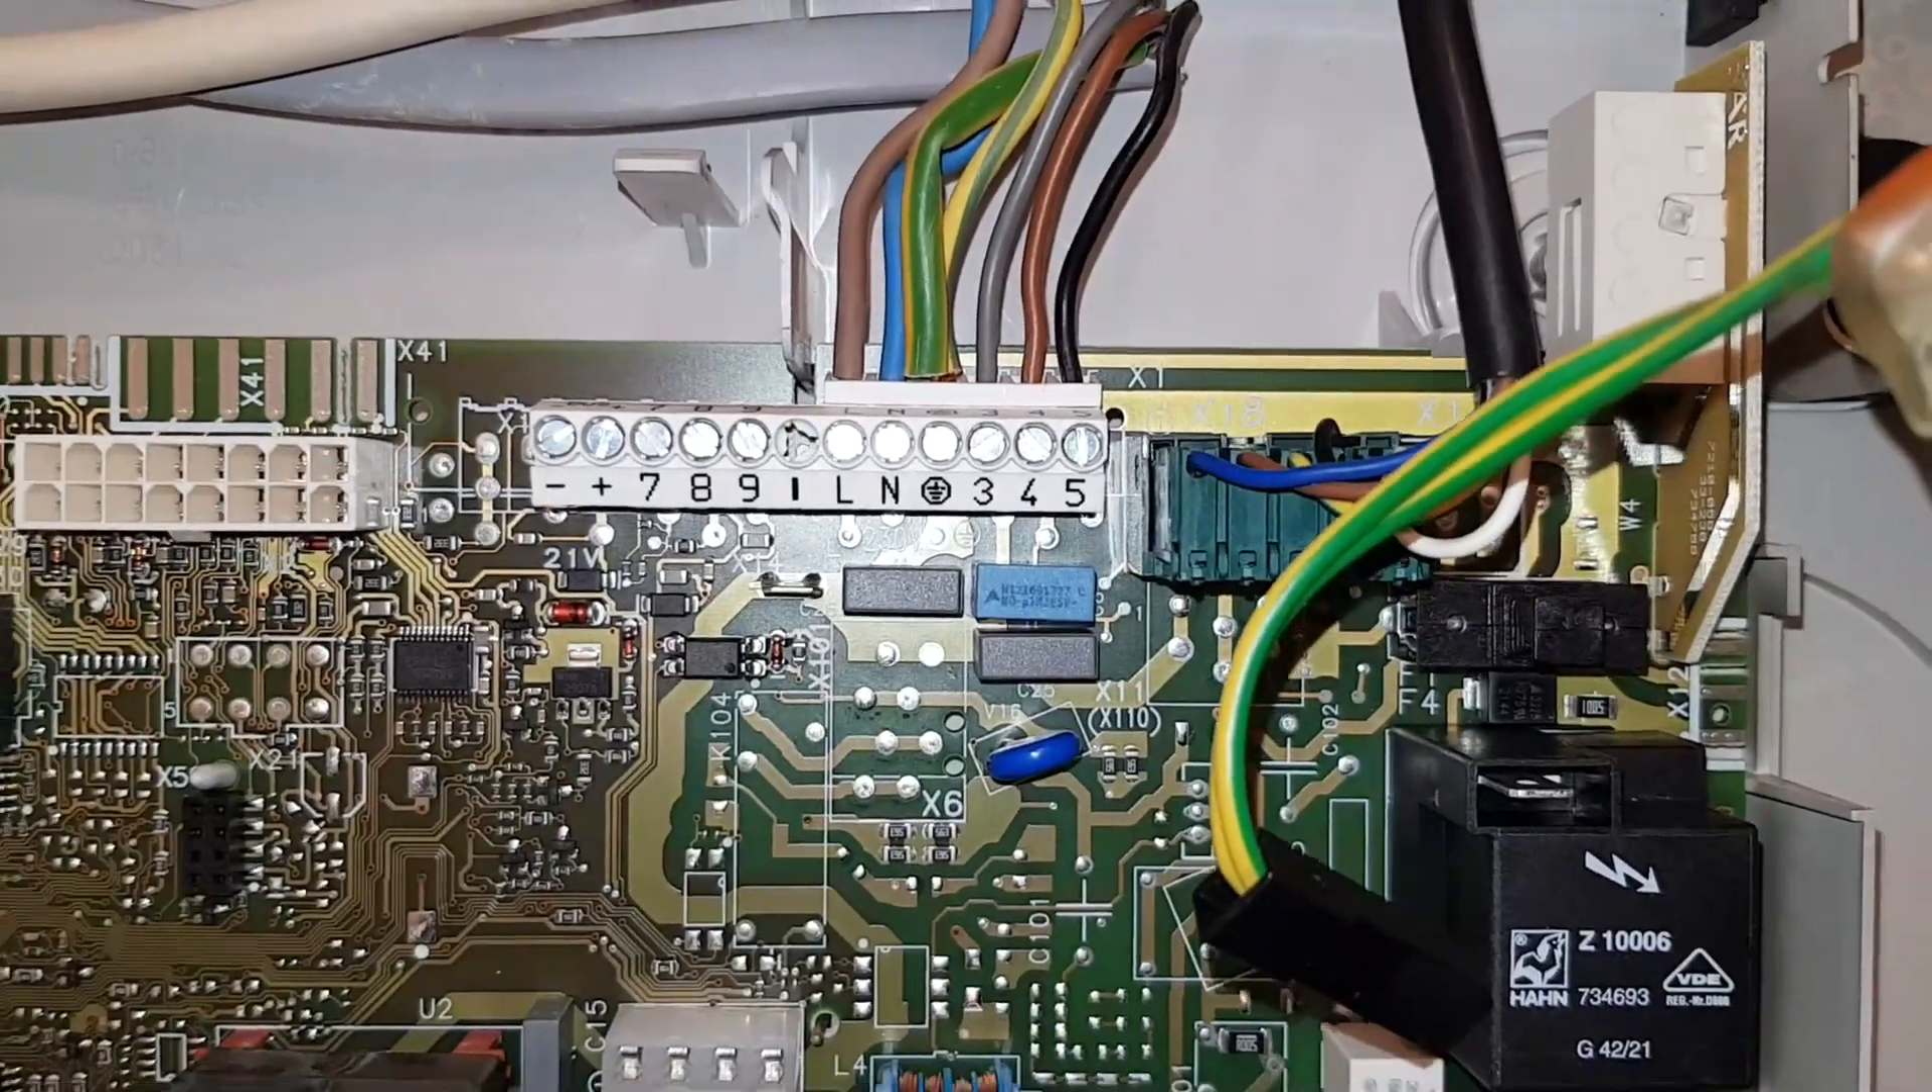So that's our main electrical connections connected.